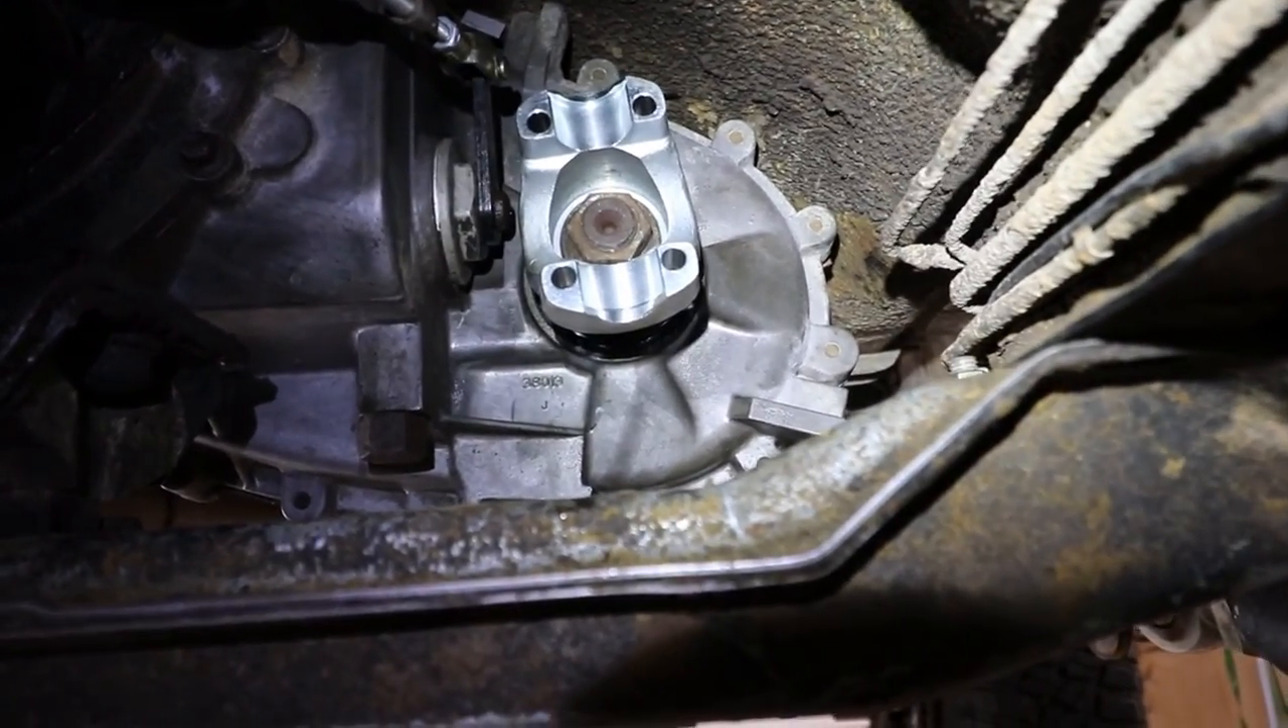Got the front yoke on just got to torque it down.